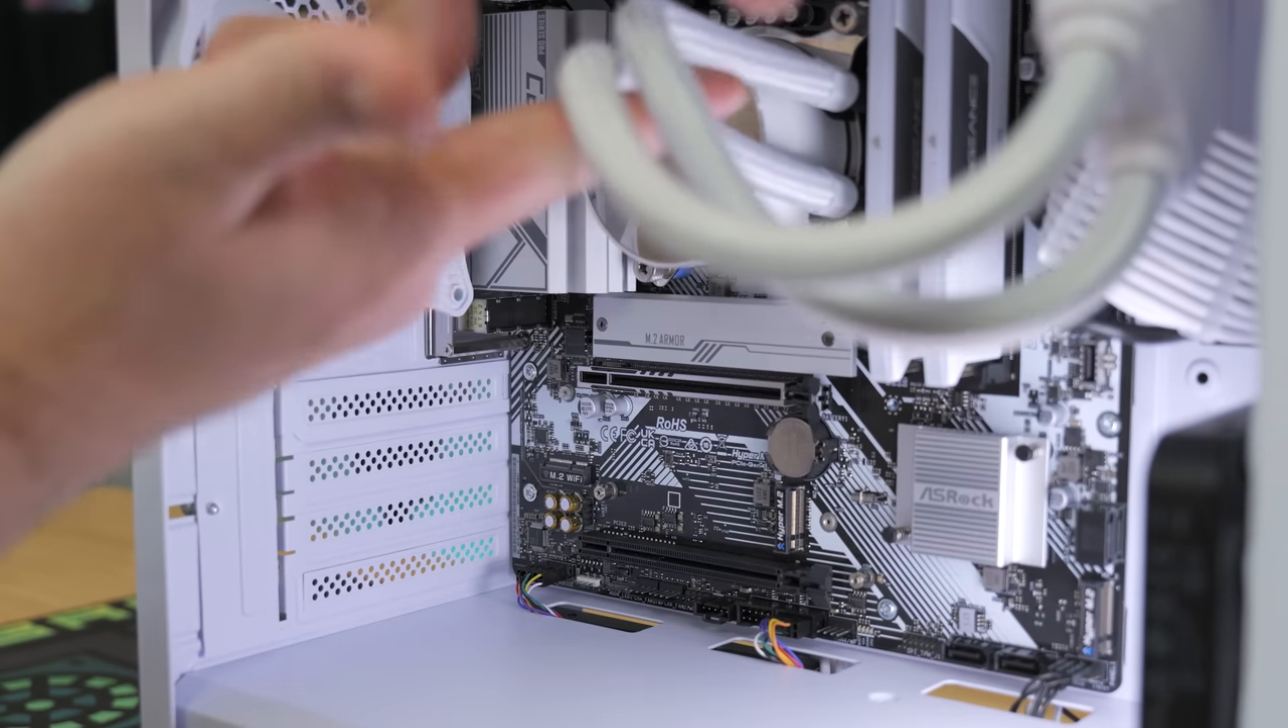So now everything is basically plugged in minus Matt needs to get the graphics card in.